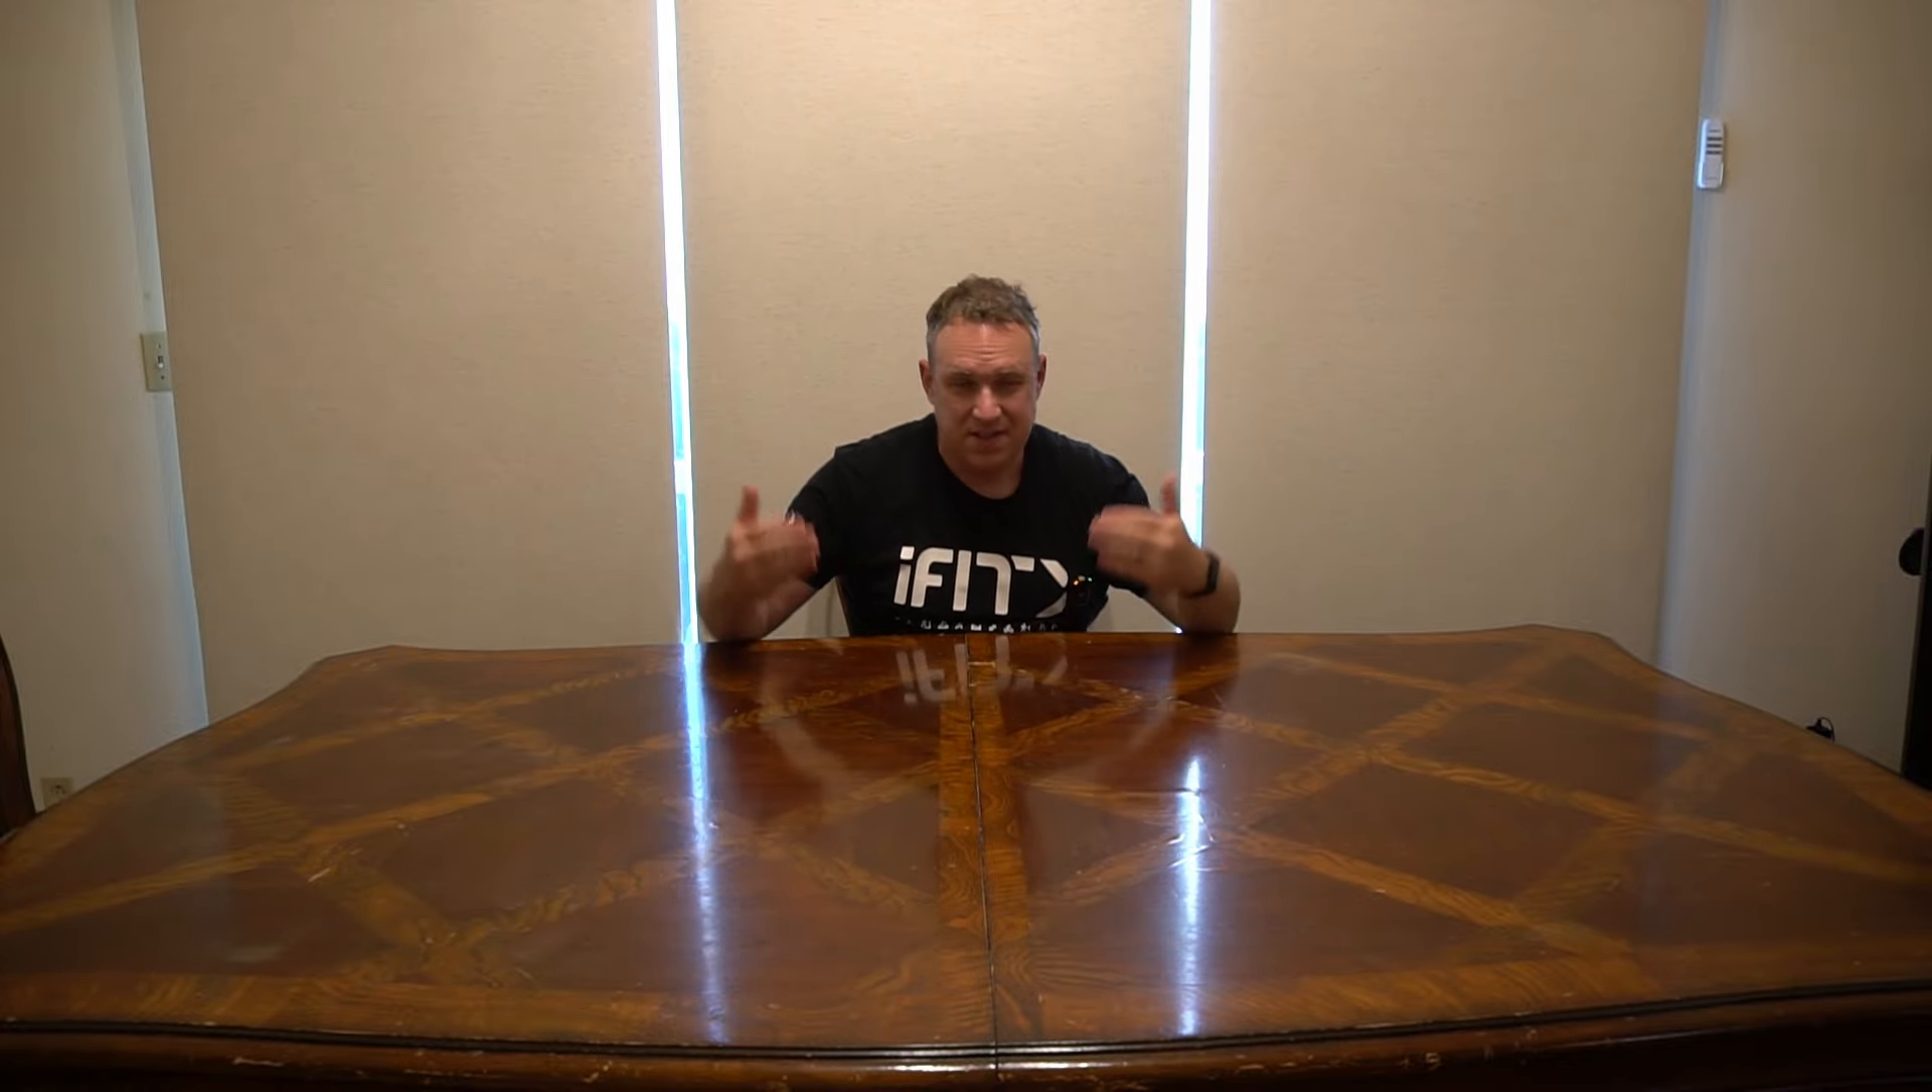And another thing you'll notice there are gaps between the blinds and that's just because I'm not using these for windows.